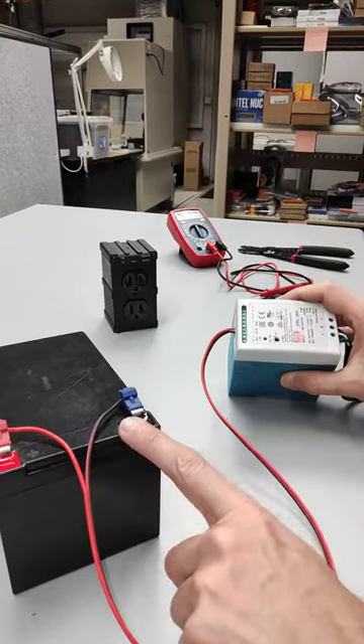So now at this point the battery does have a connection.